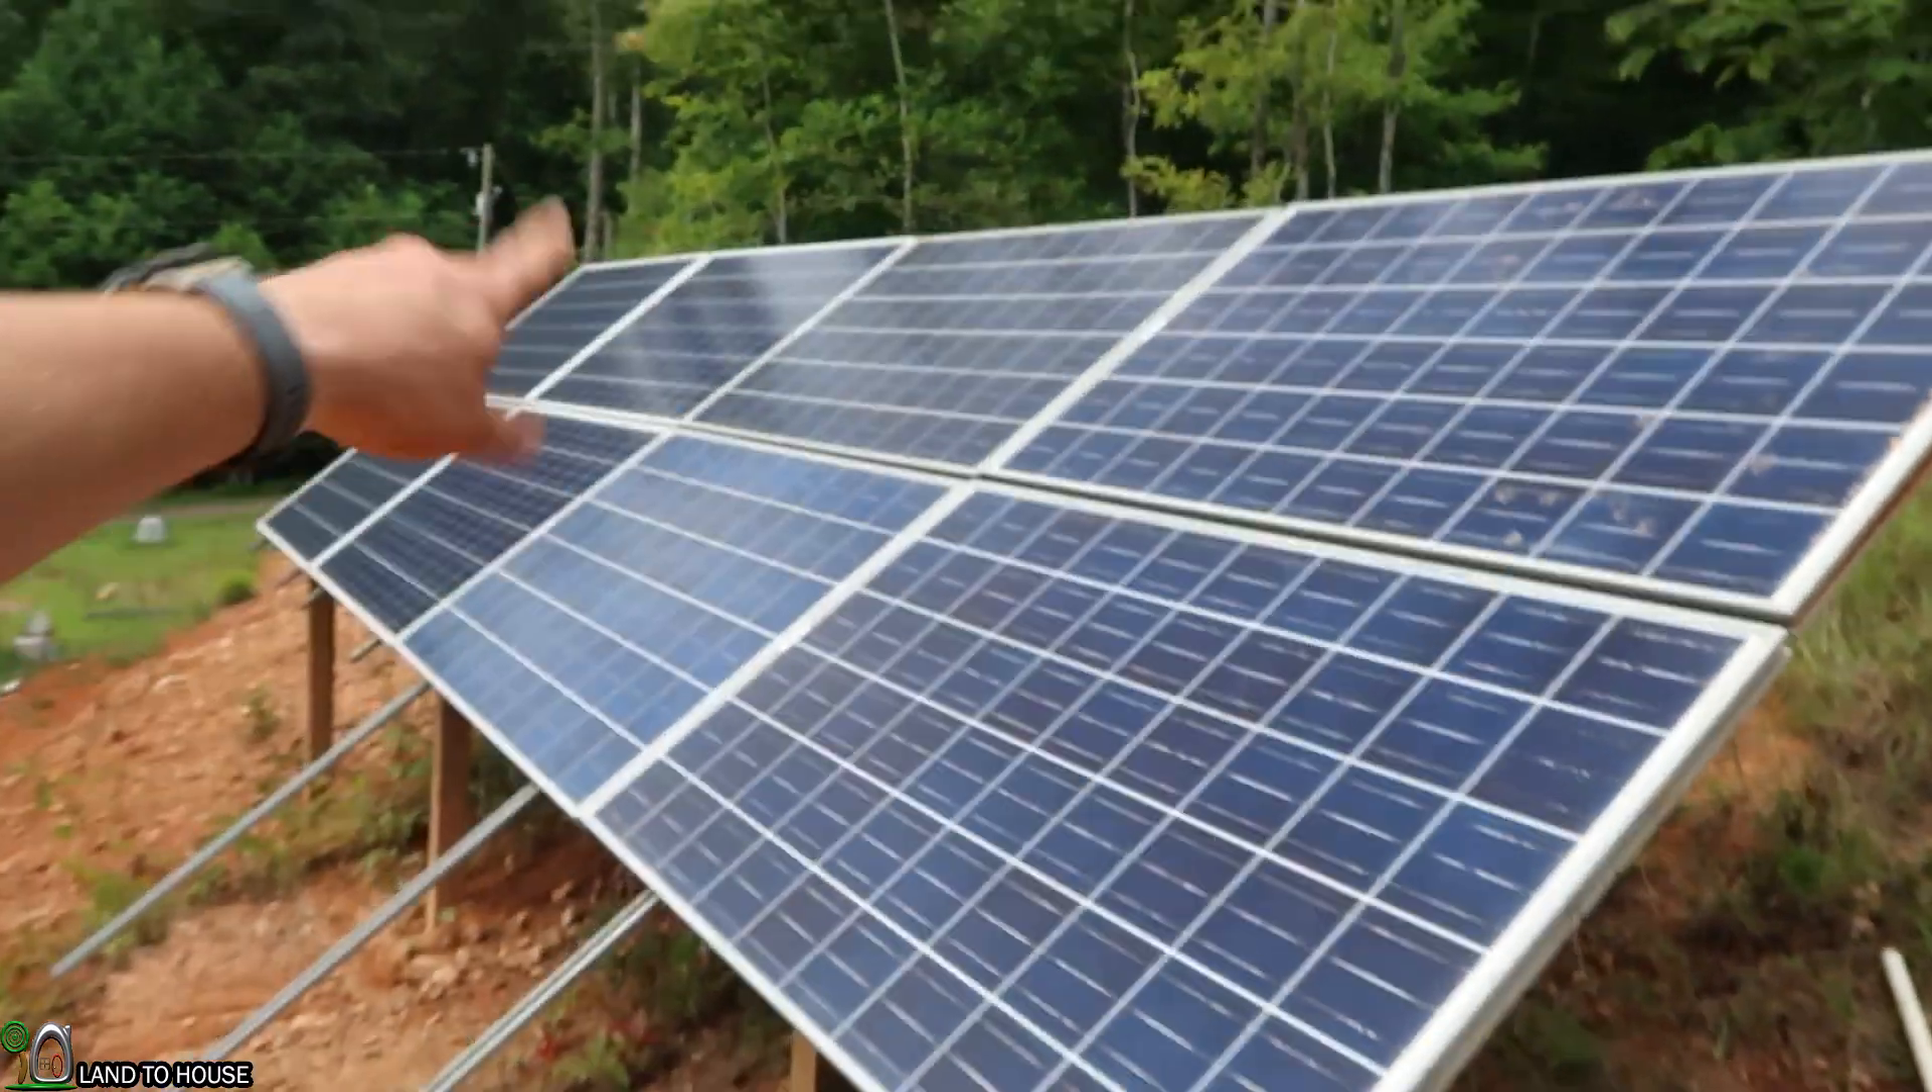Well it's taken me longer than I was anticipating to get these four new panels on but they are here now. So I actually already had one so it just took three here.